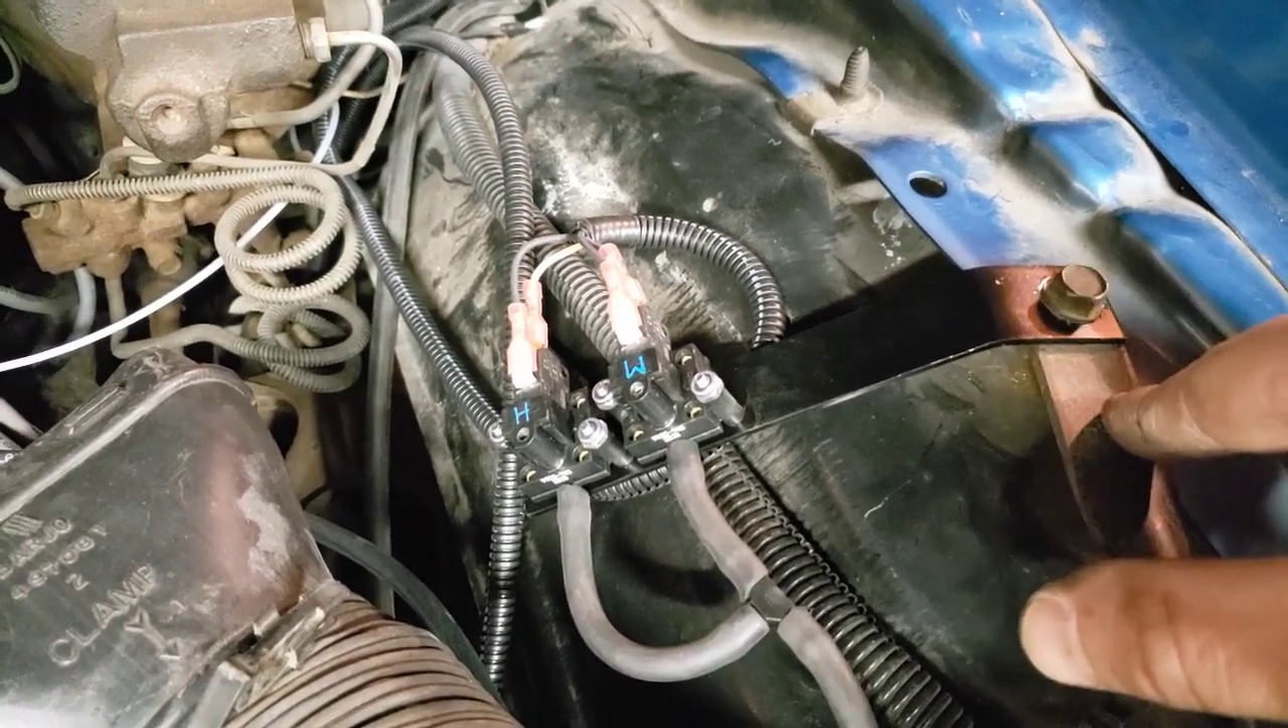Okay, so we got the pressure switches mounted on this simple little bracket that I created out of some flat stock metal.